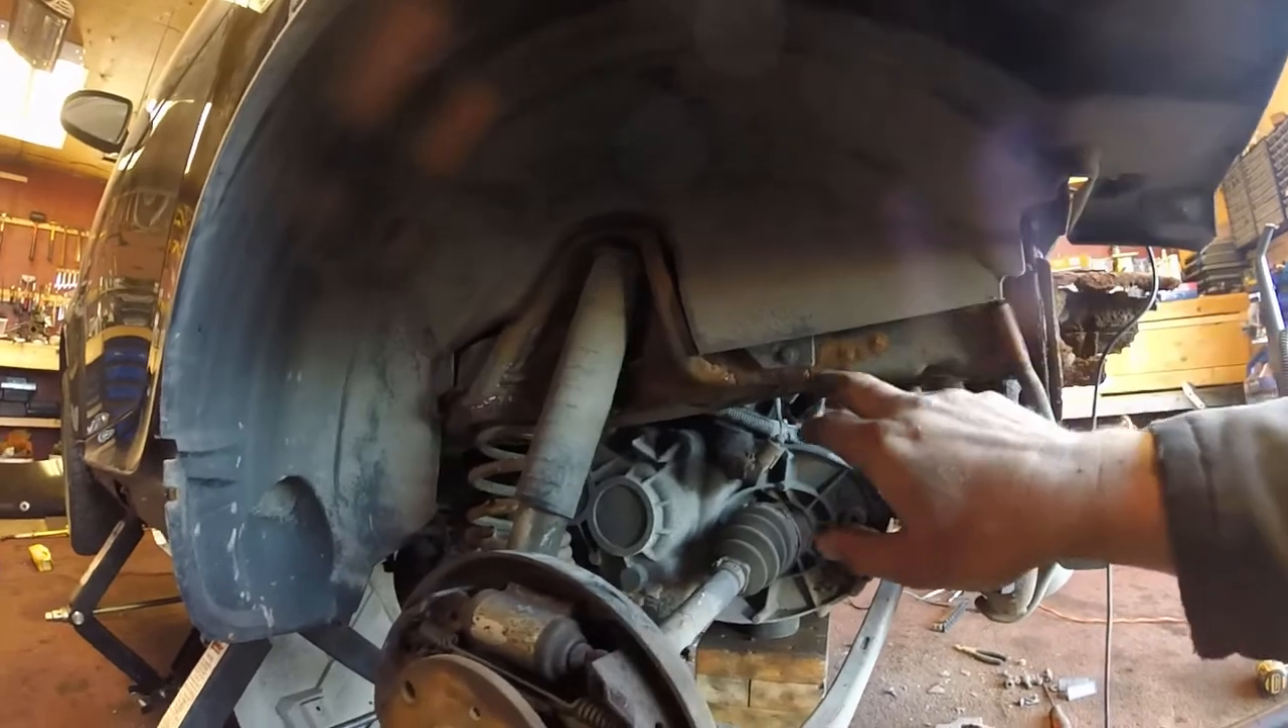I realized I hadn't taken the fender liner off on this side.